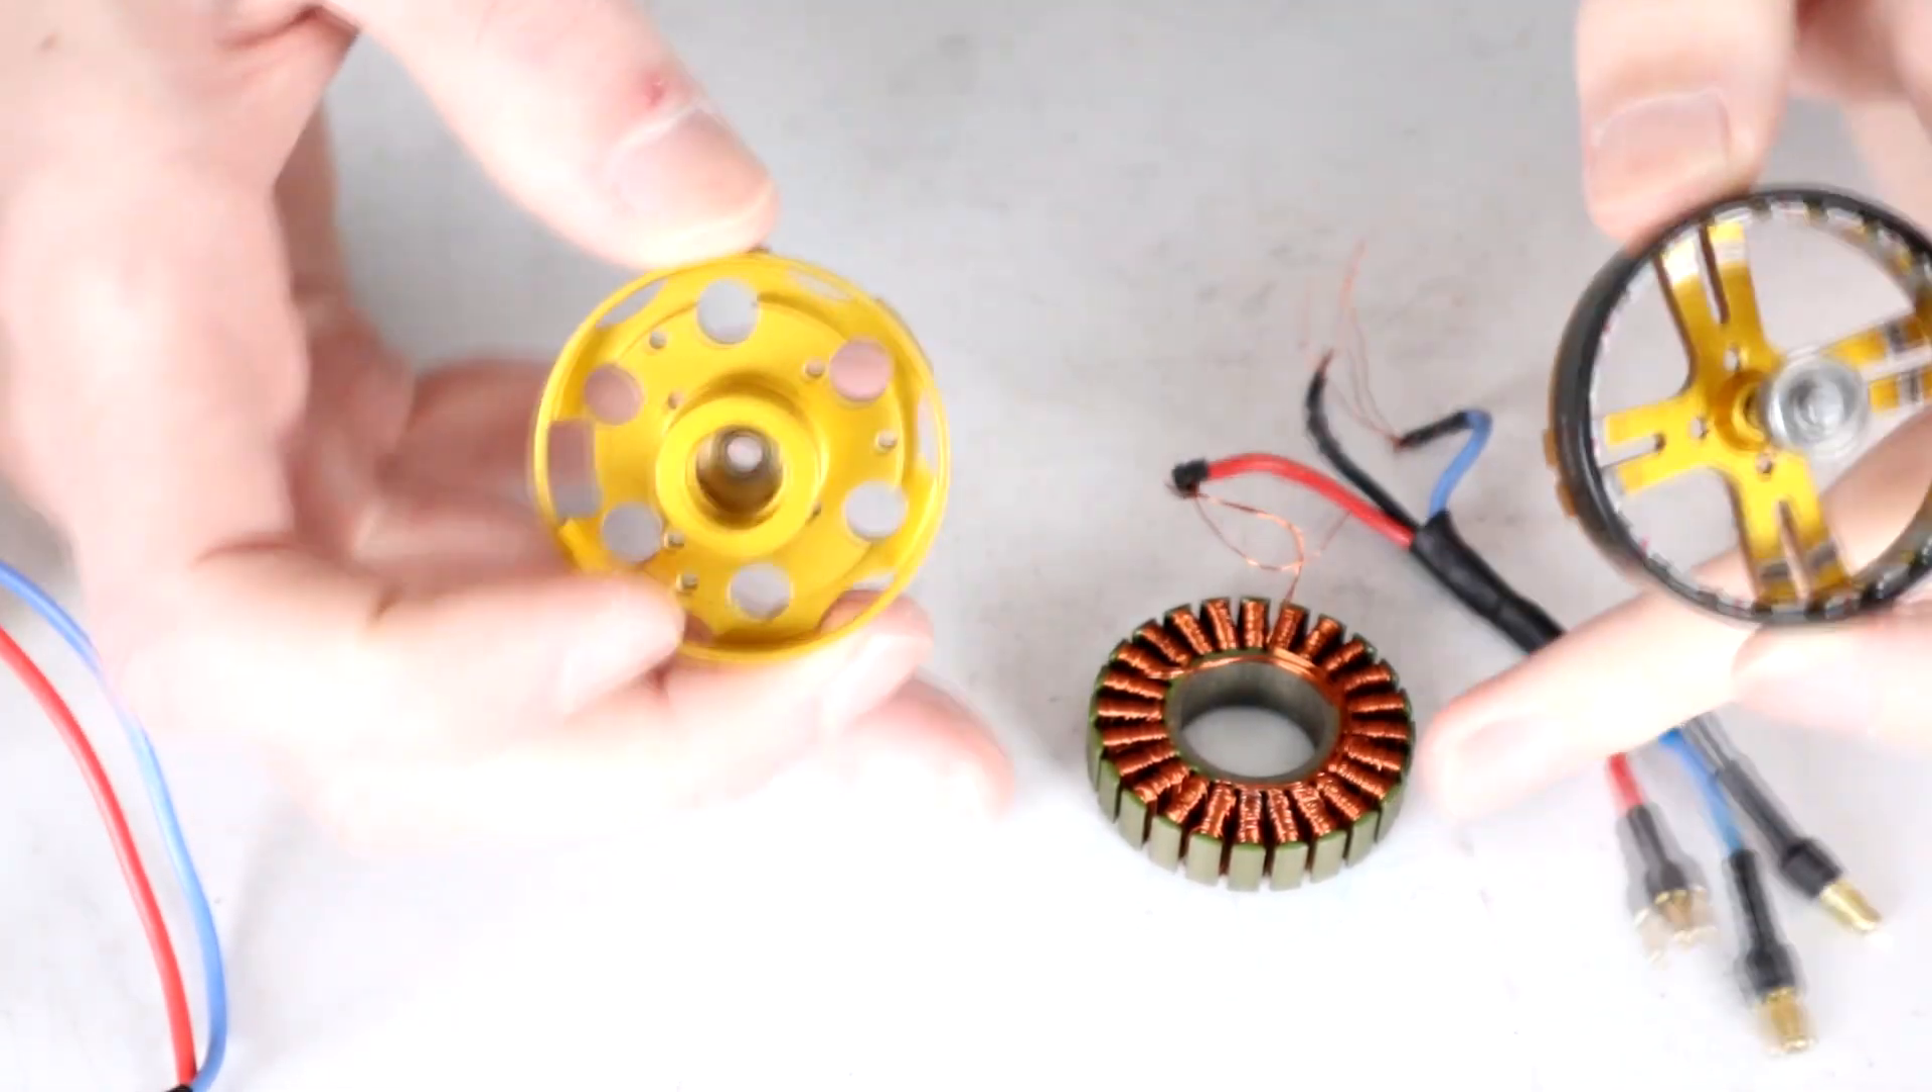There's uh one very obvious thing to look at here it's that this coil should be sitting in here and glued in place and yet it uh was not.